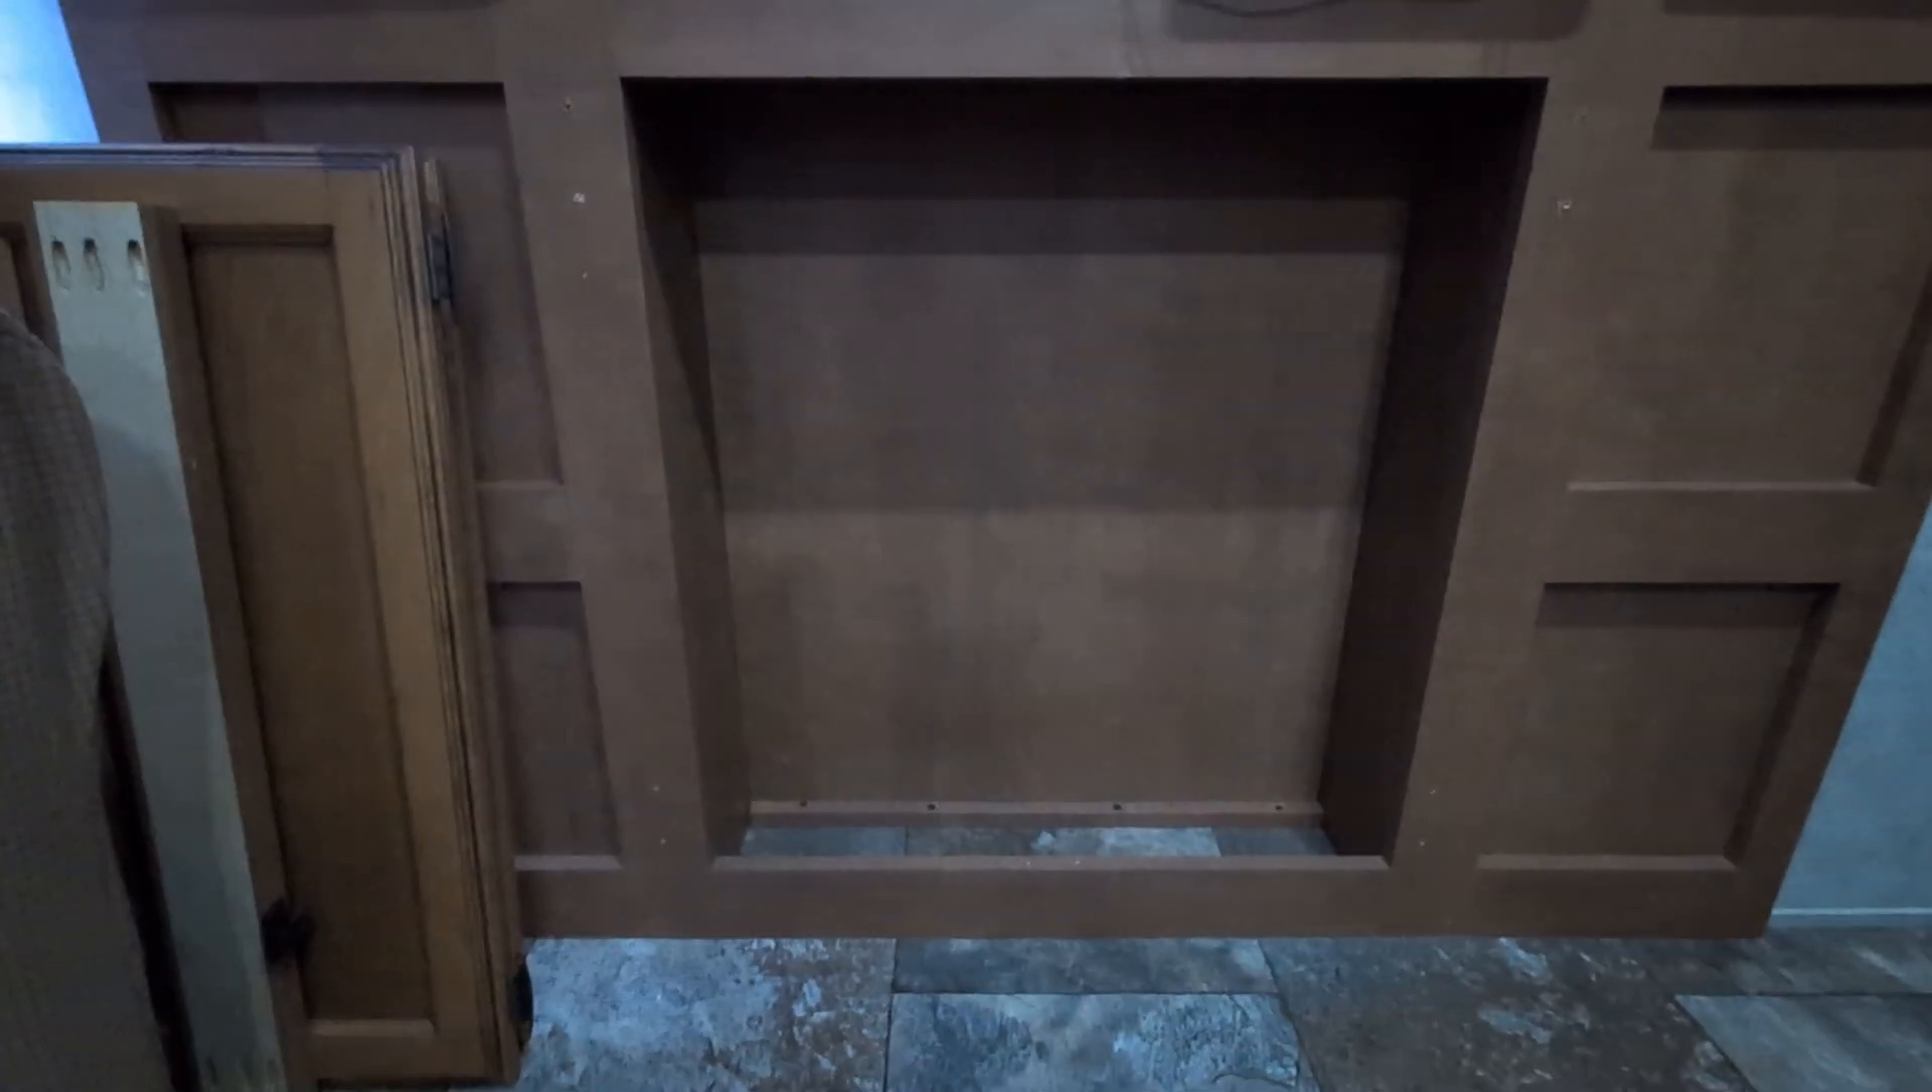Just took that brace off. And now we've got our empty hole.